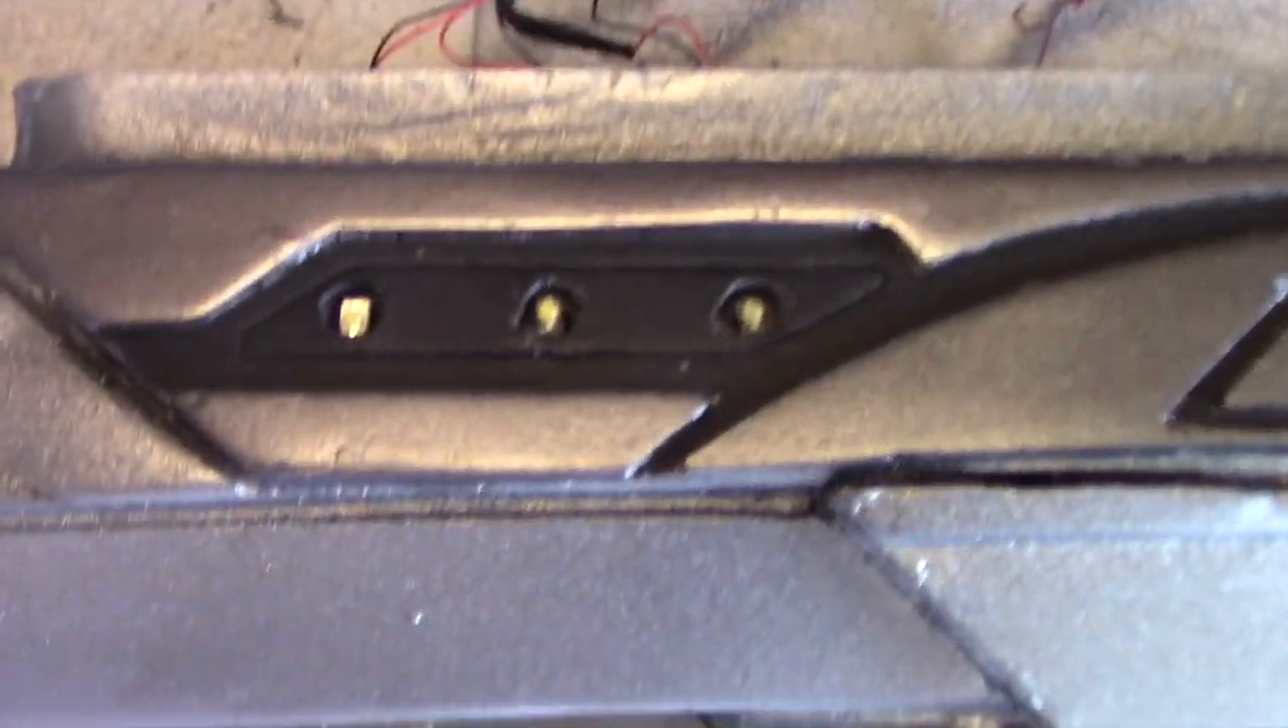Alright, so here we now have the three 1 .8mm lights in place.